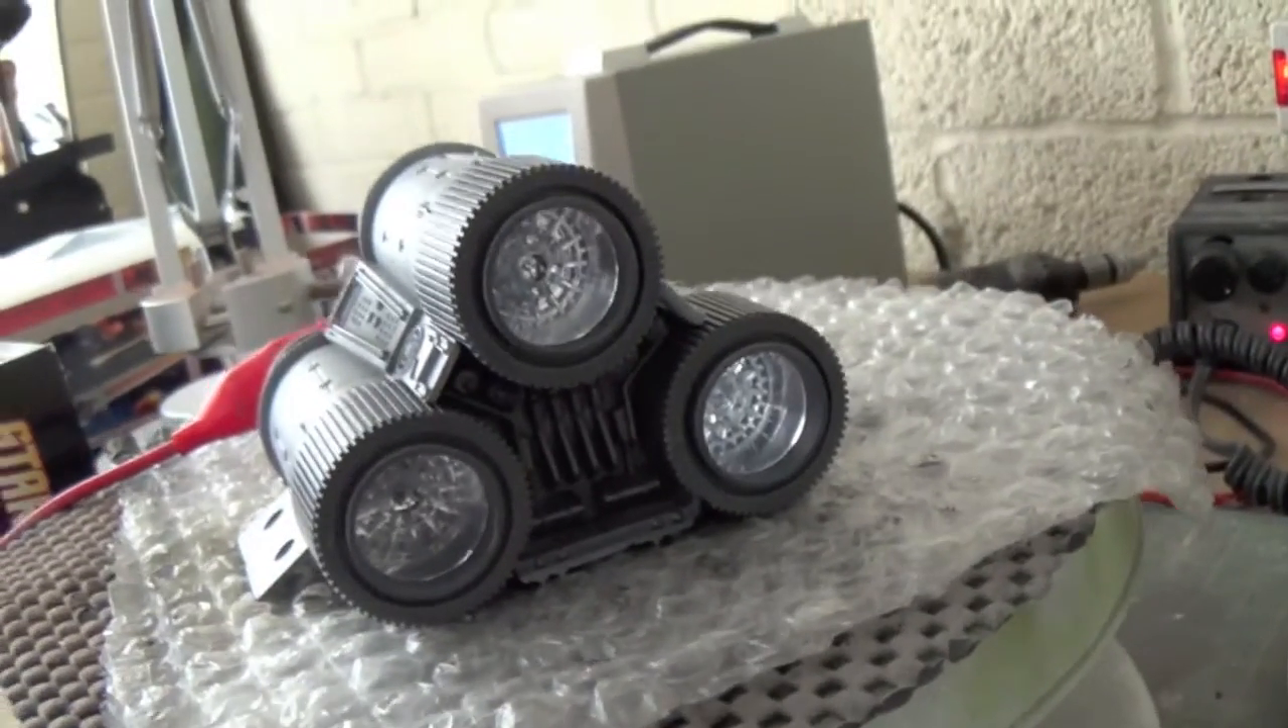We've made up the engine module, which is all wired up in there. And I've just fitted the exhausts to the engine bays.